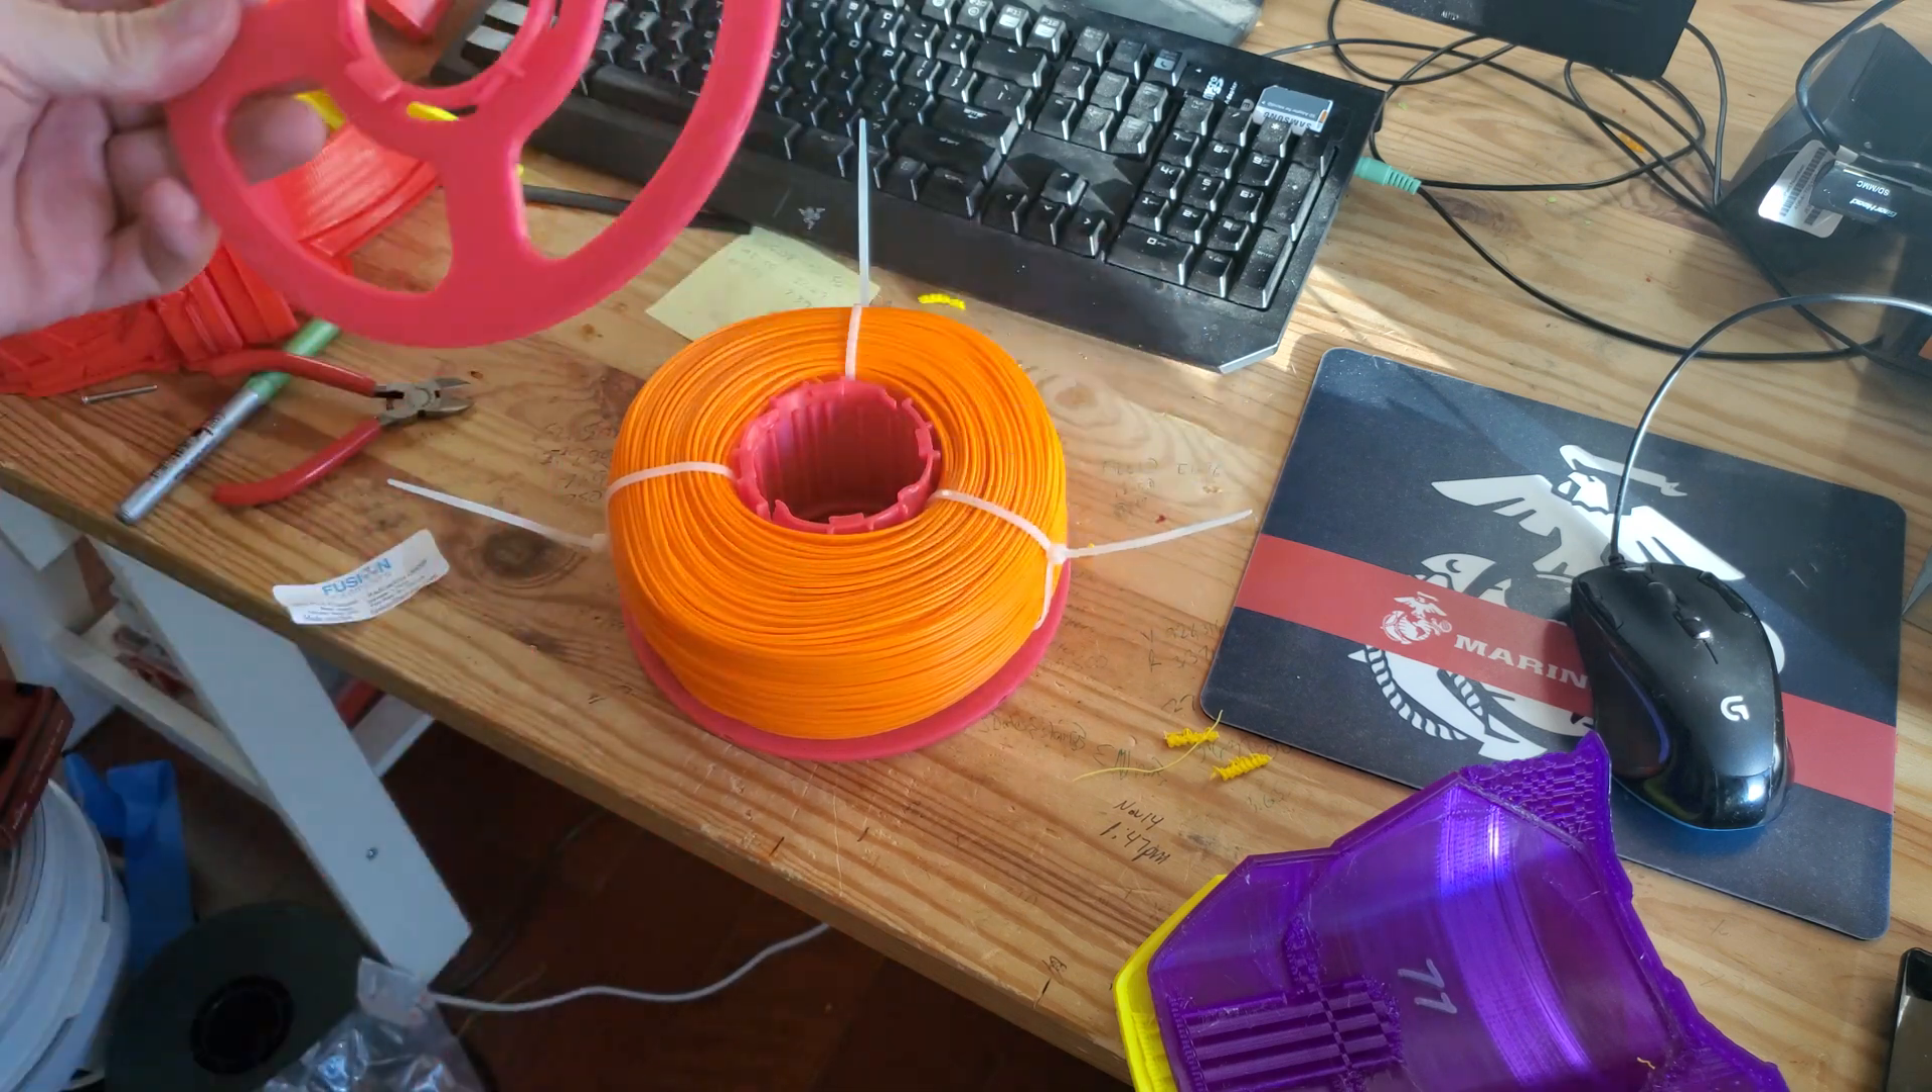We still got to put on the top and this was a little tricky to get off.